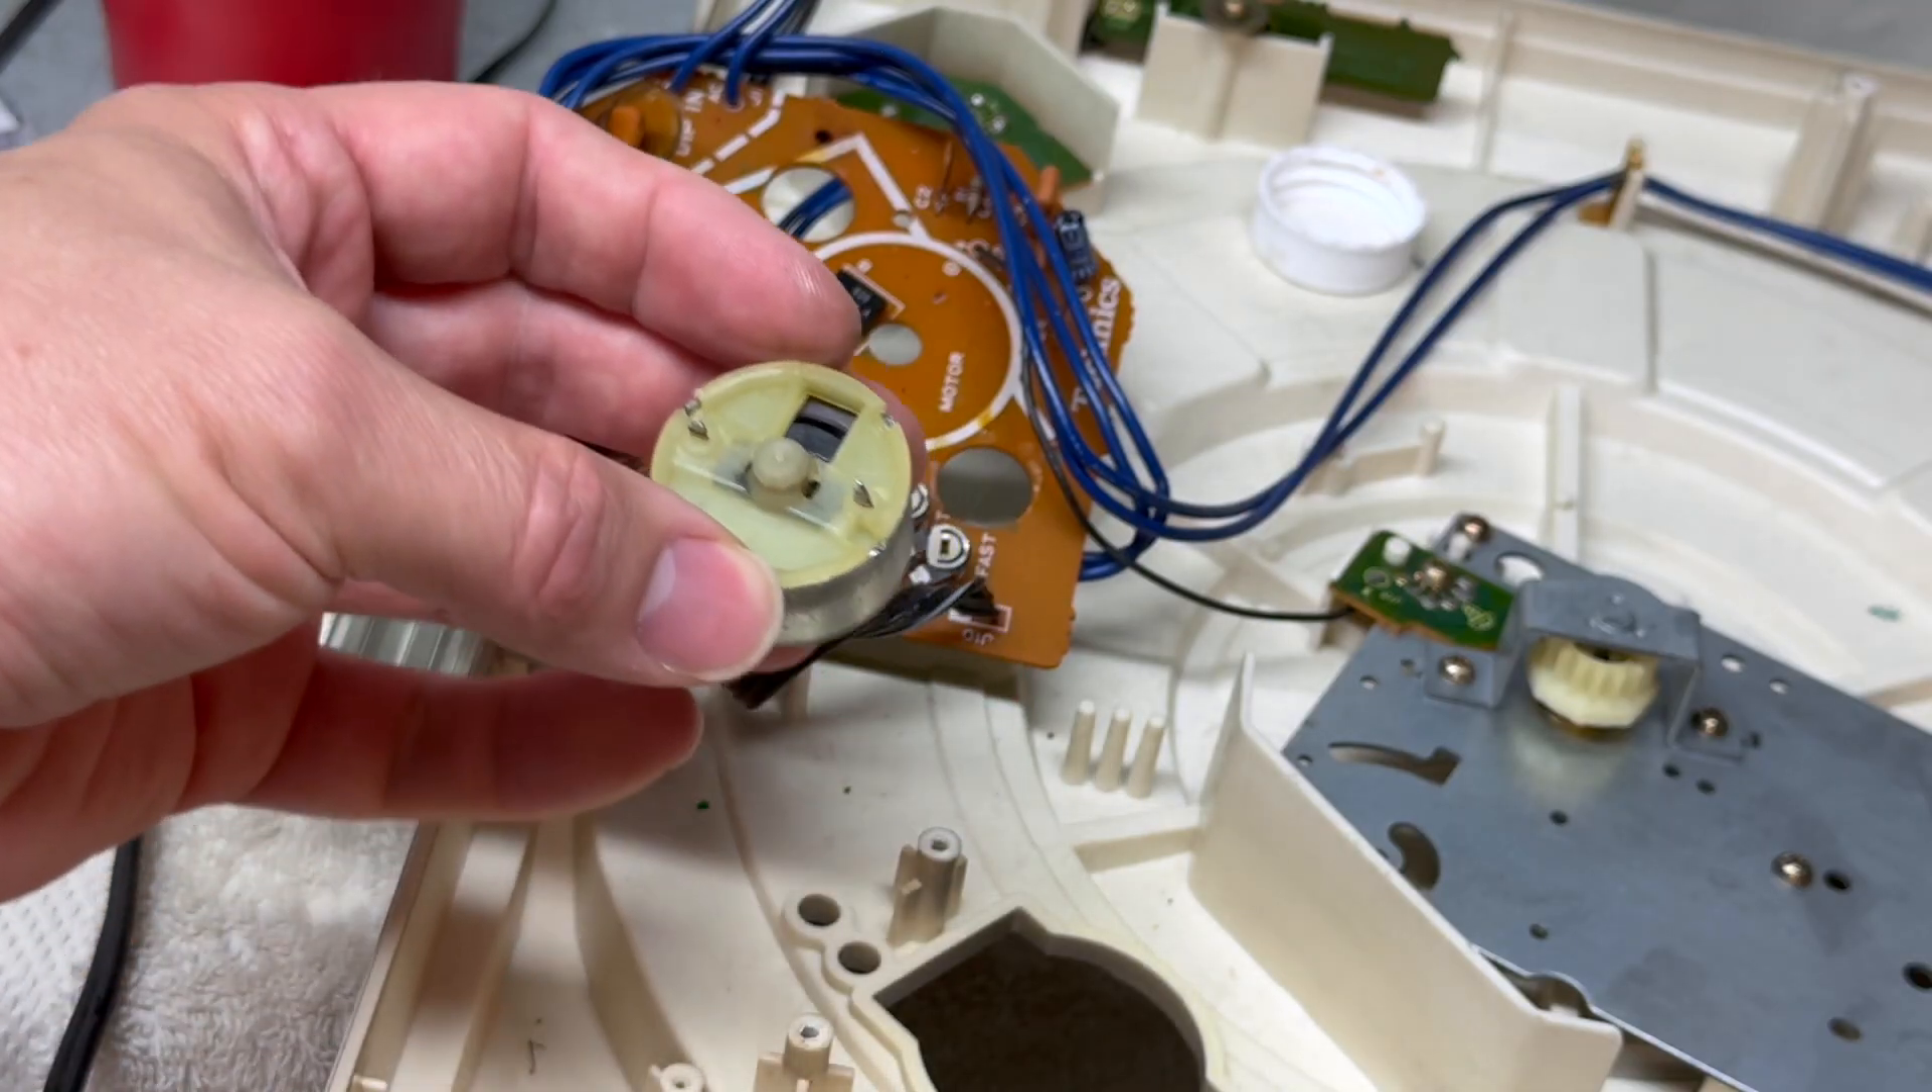So I've snapped the motor back together.